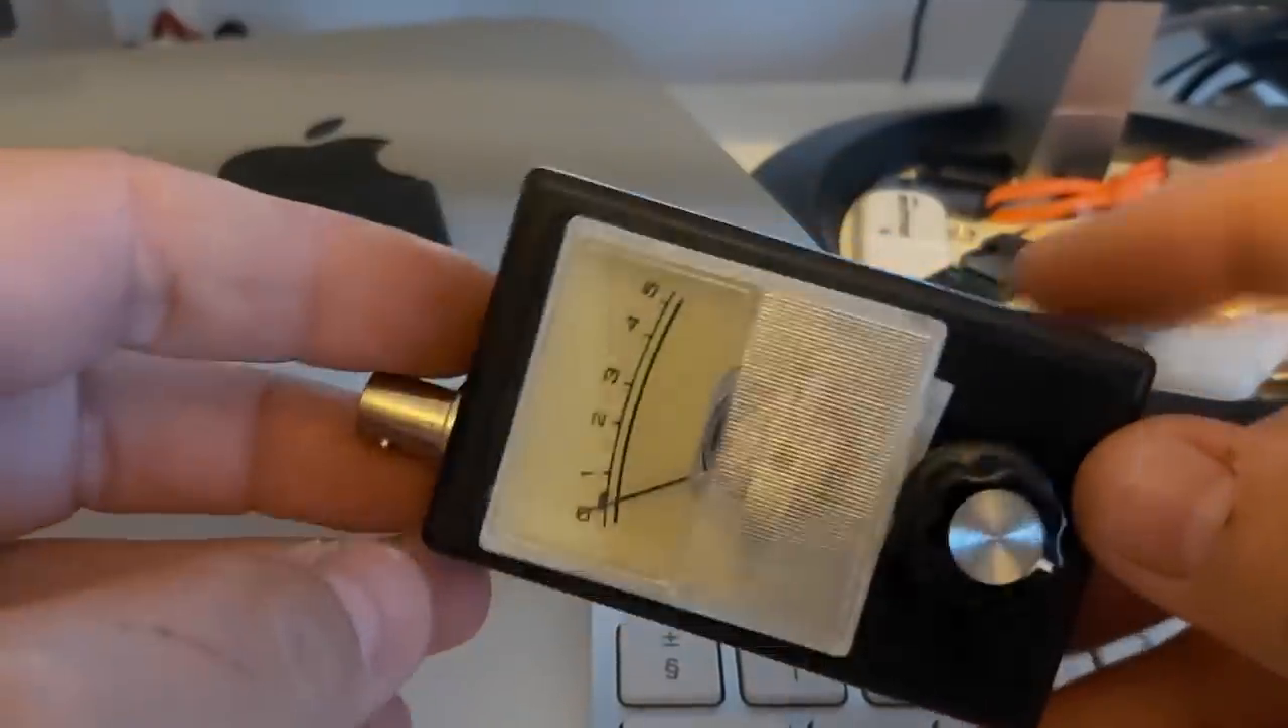You can see the meter here in the box. The BNC I just added and the potentiometer.